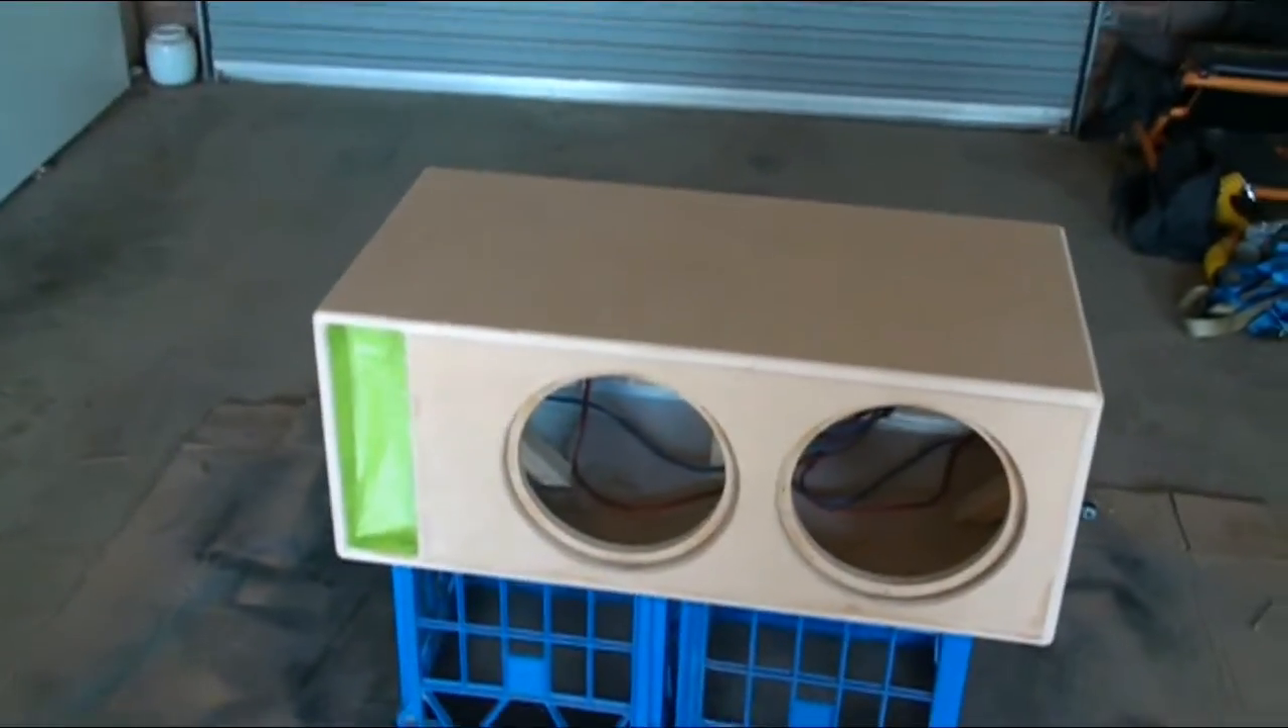So, I've taped up the port there.